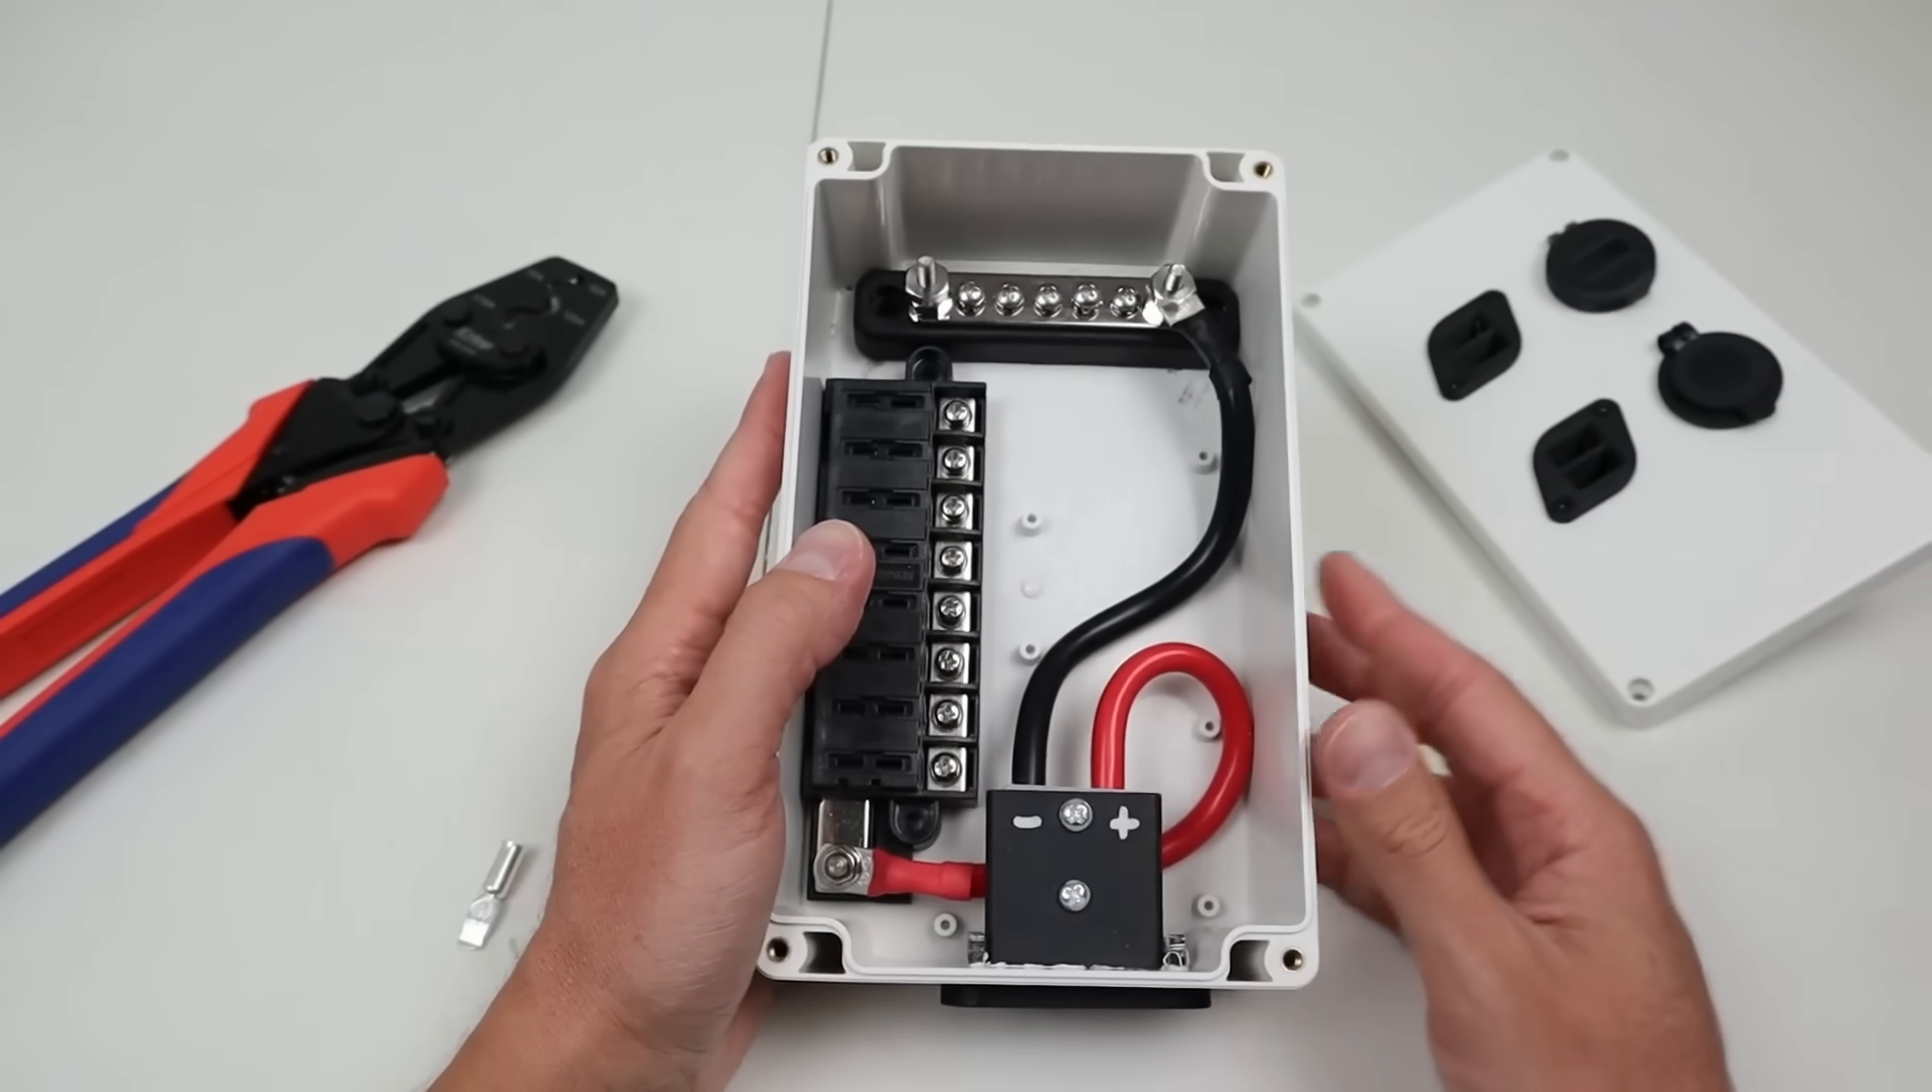So now we have the wires going to the positive fuse block and the DC bus bar.